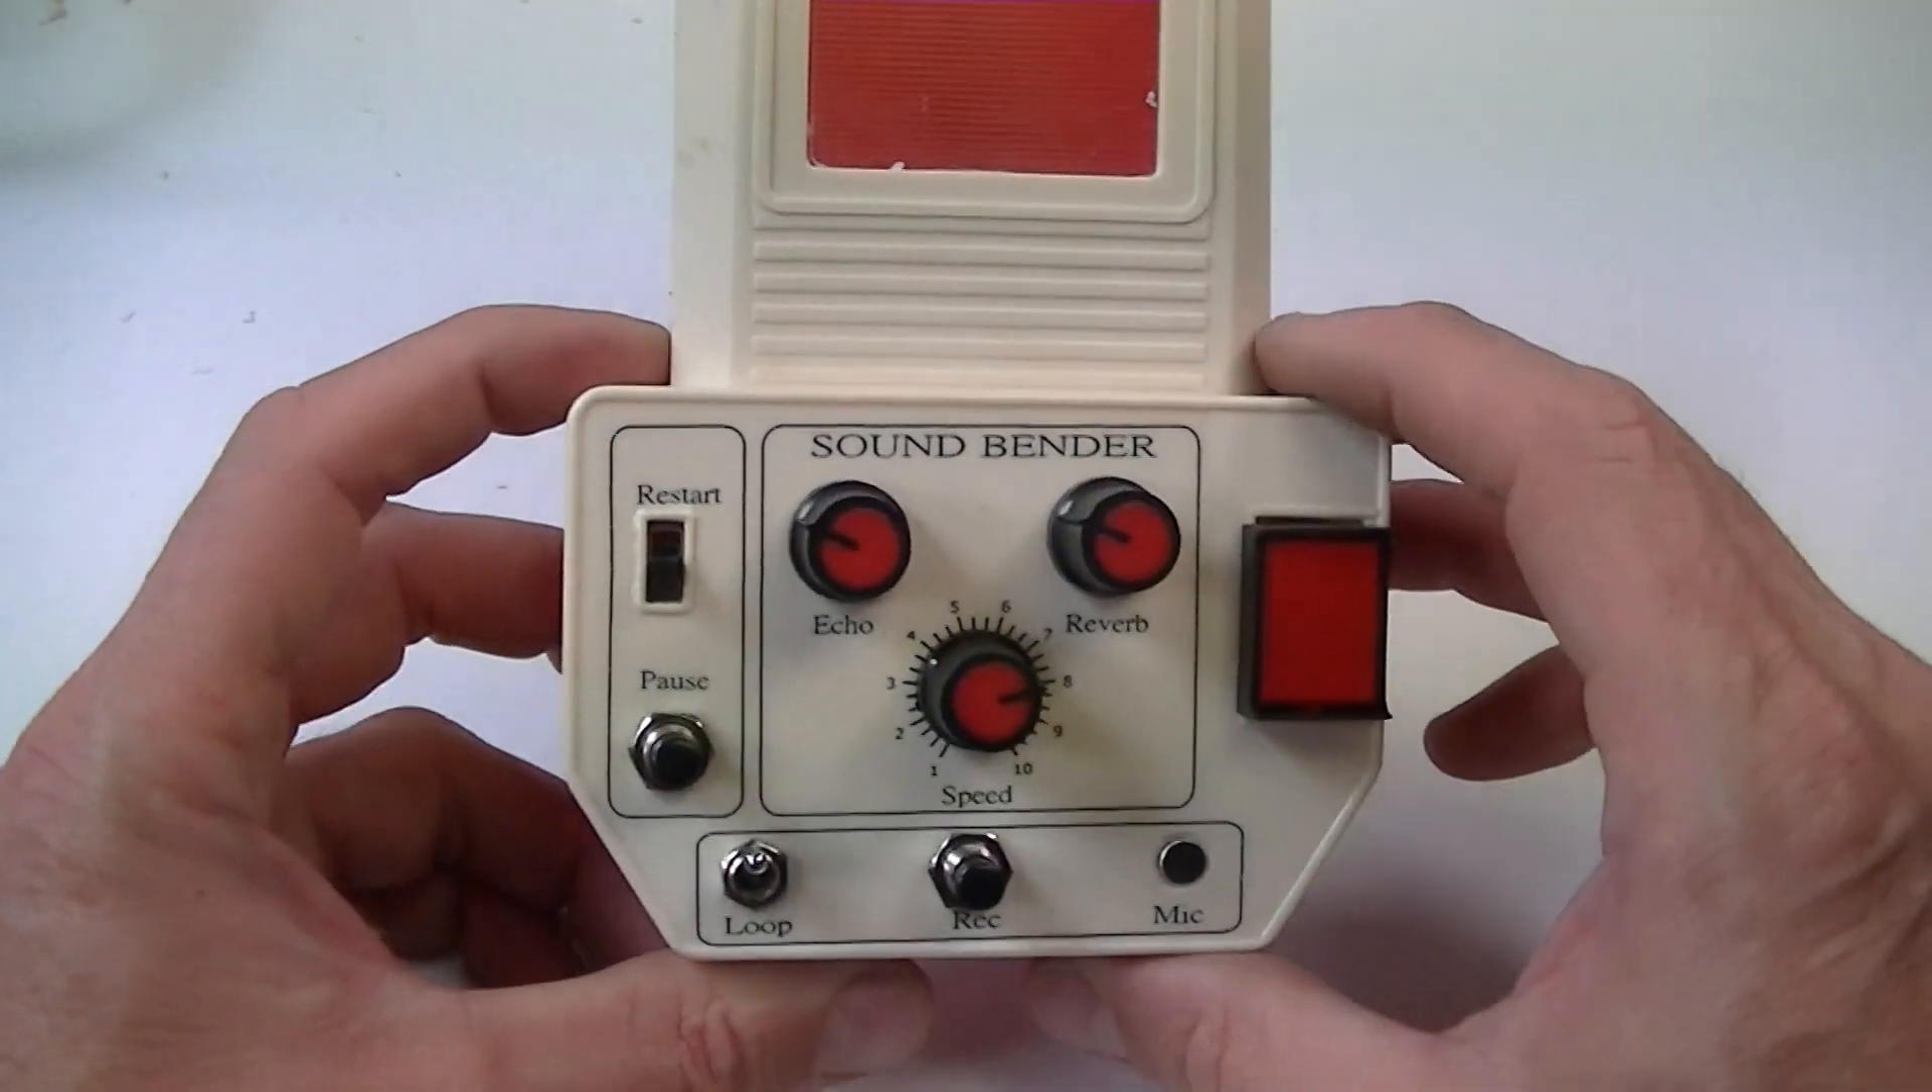All the switches and pots are now added to the Top.